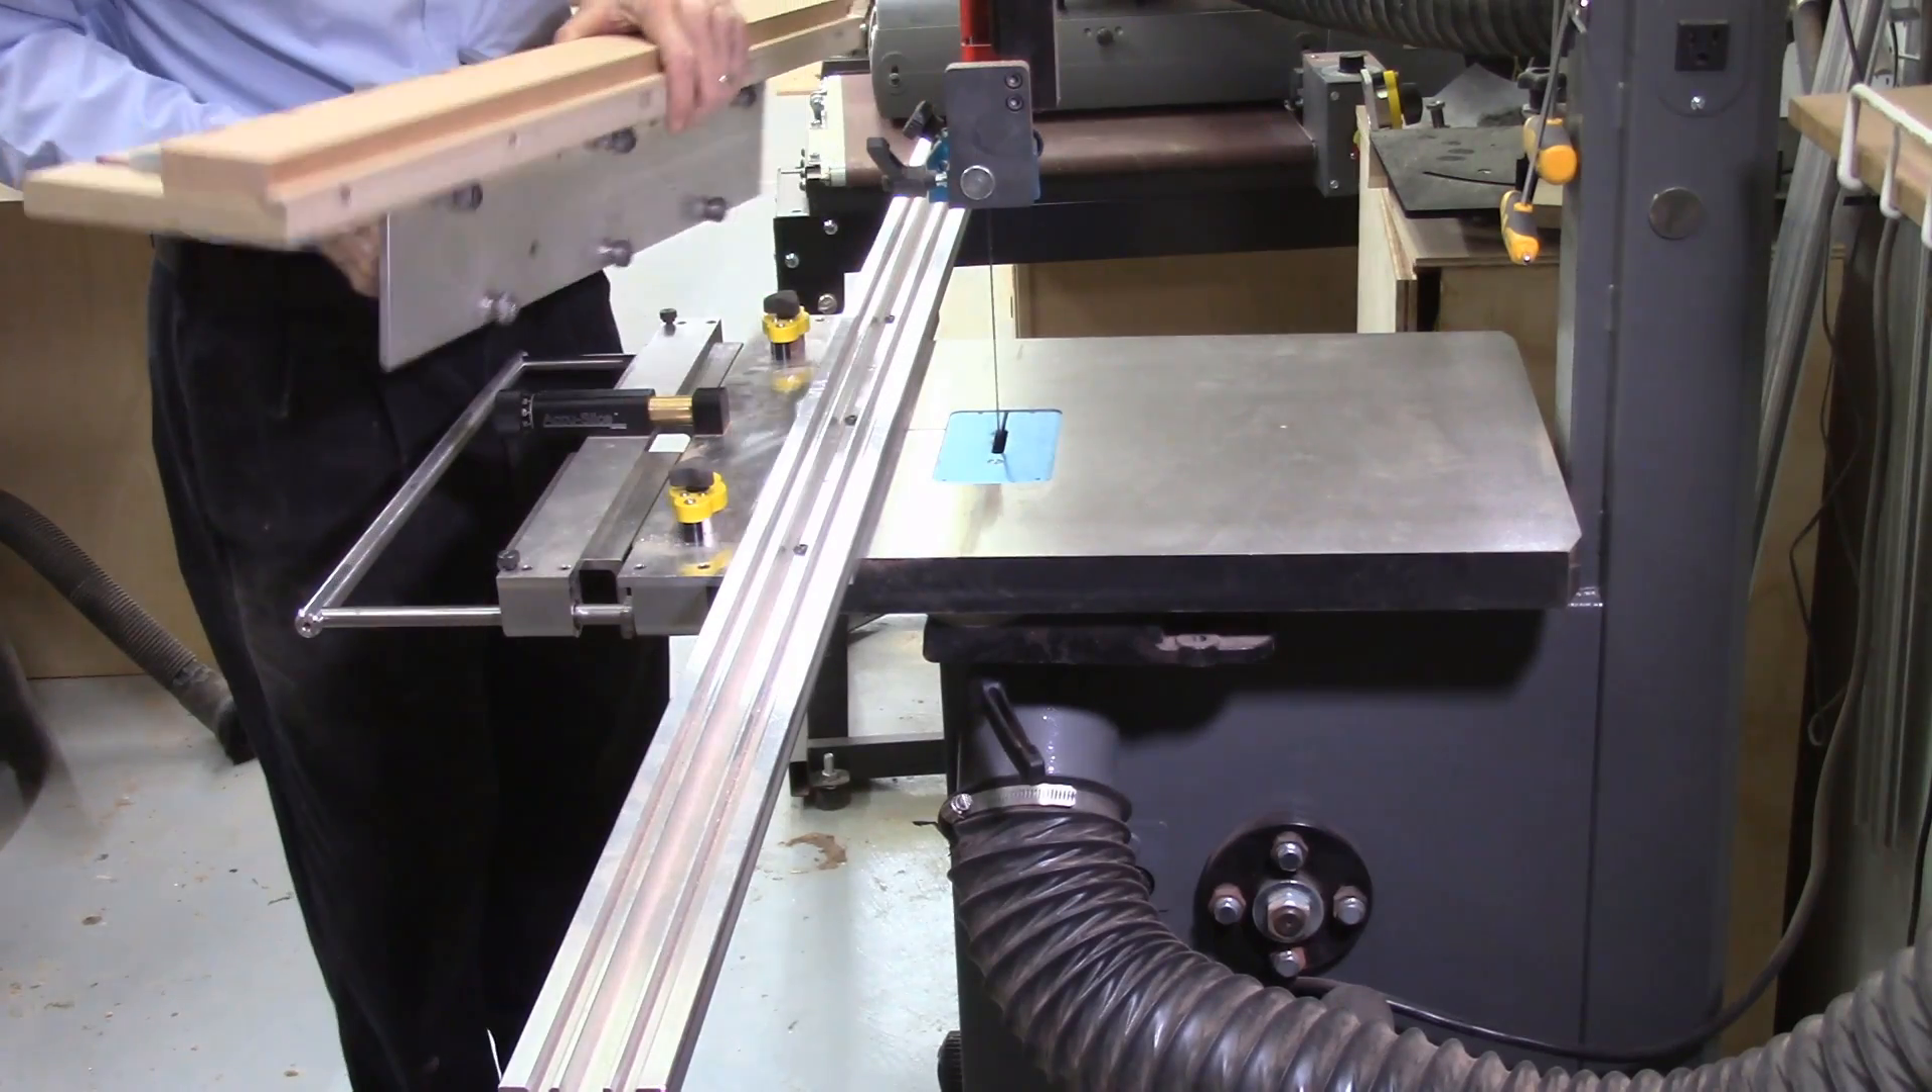Now I have attached my five foot rail to my system.